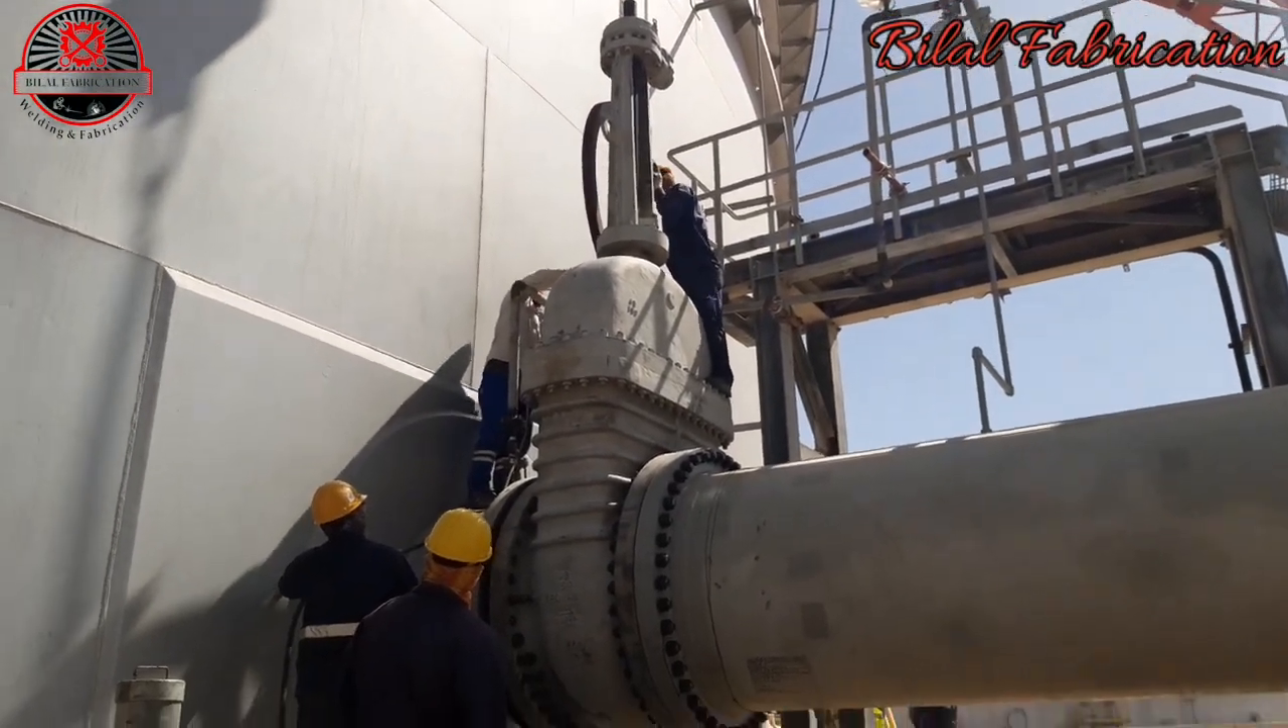دوستو ہمارا ویلو انسٹال ہو چکا تھا۔